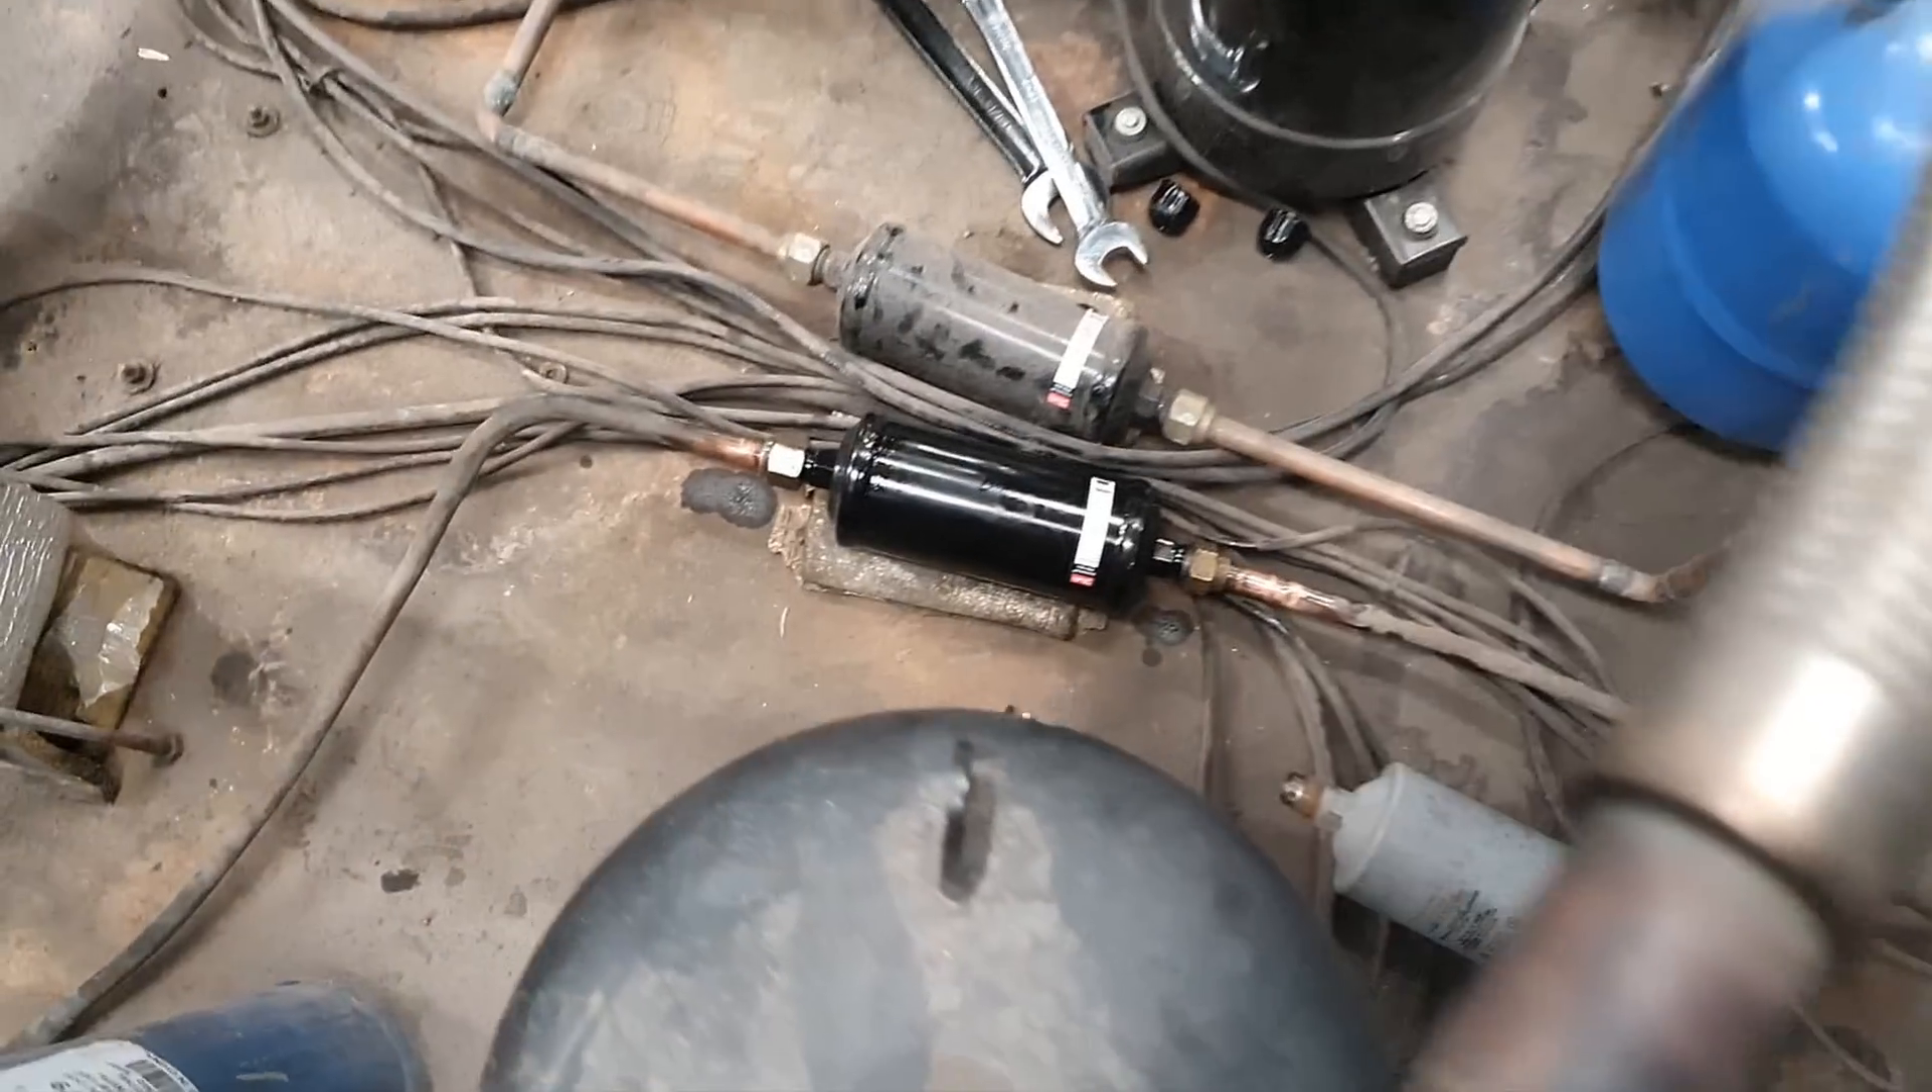Acá tengo el filtro puesto en su lugar.